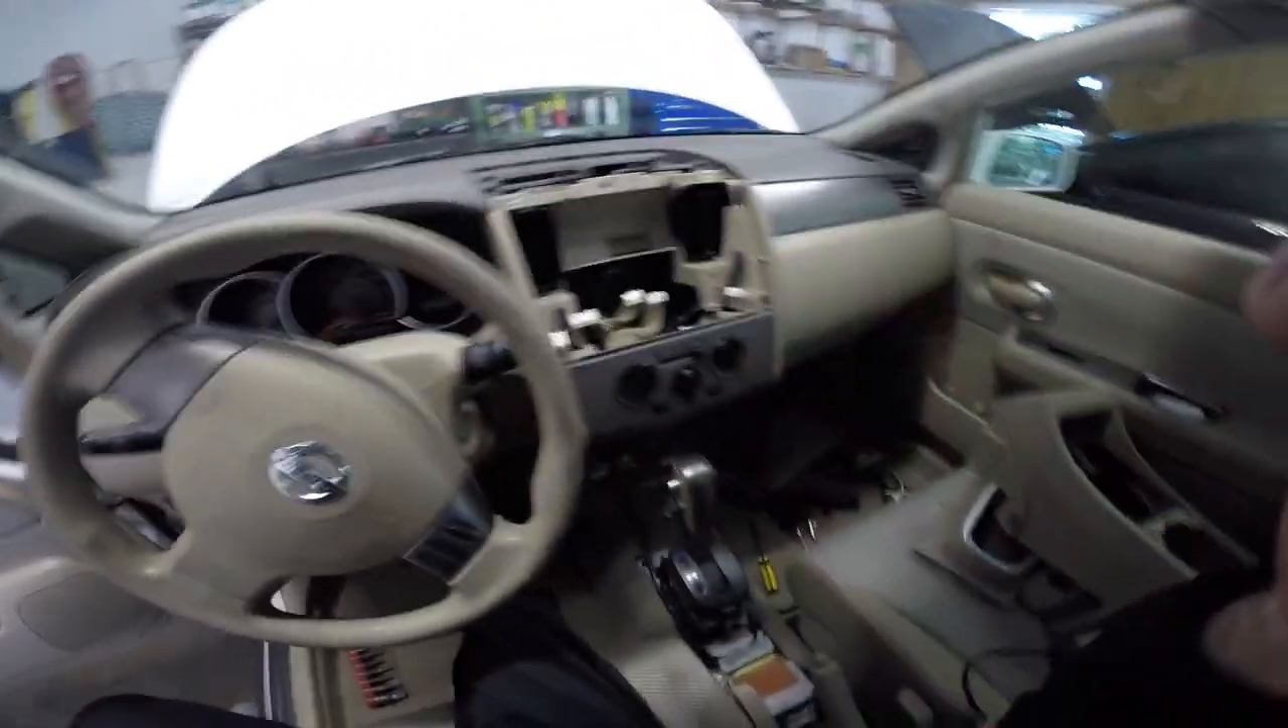And now the whole center console area is exposed.